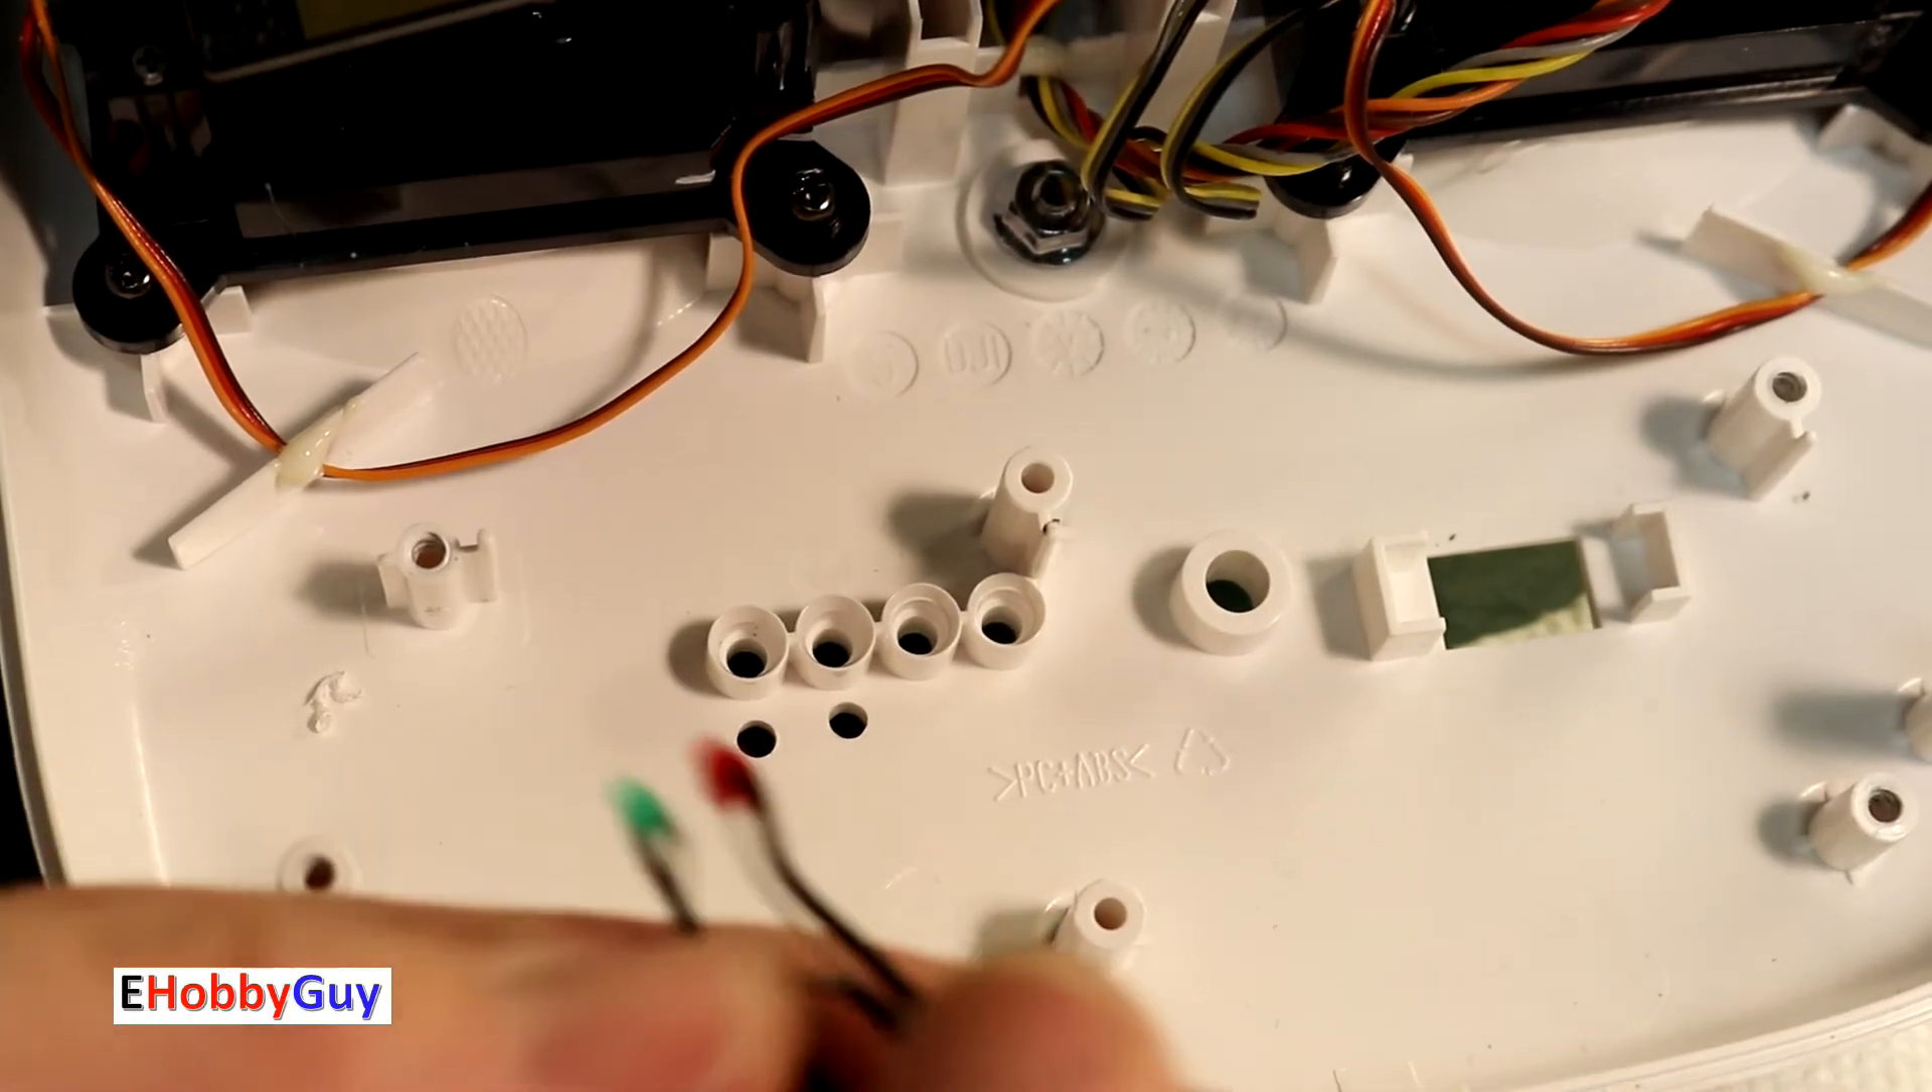Here are the two leds ready to be placed into the housing.